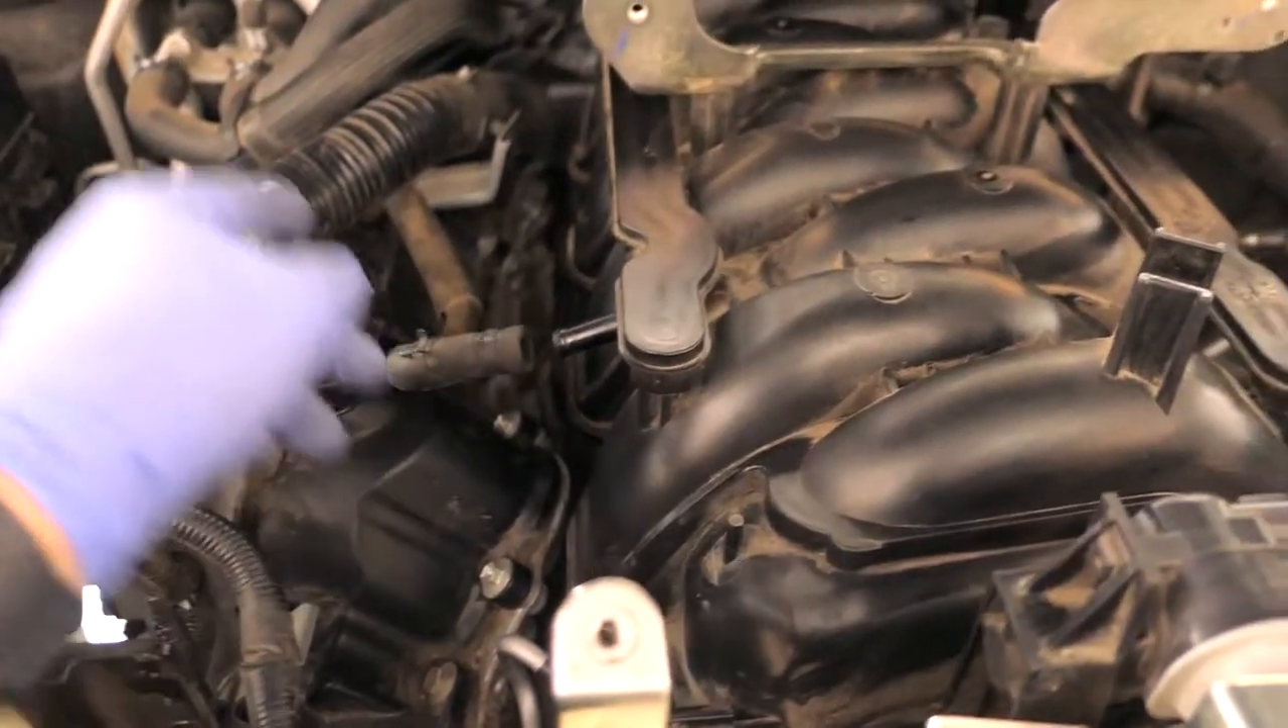The manifold is back on.